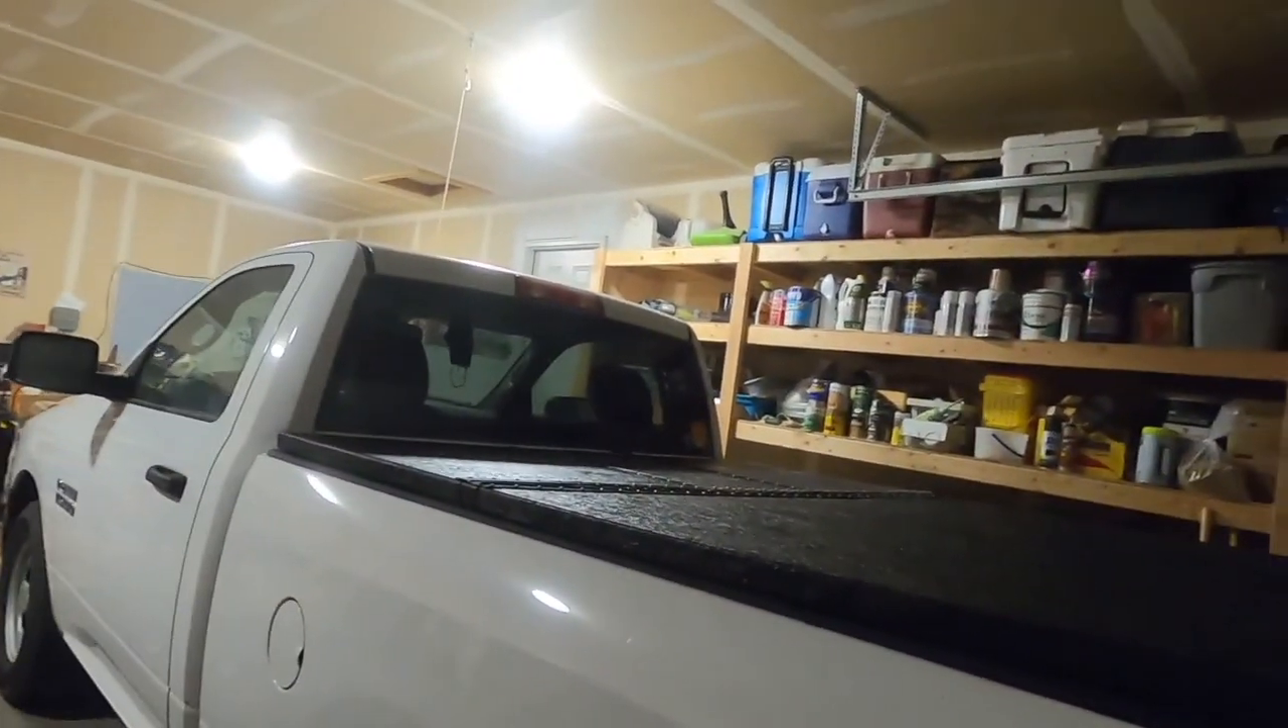All right, I now have a functioning DIY fiberglass tonneau cover.